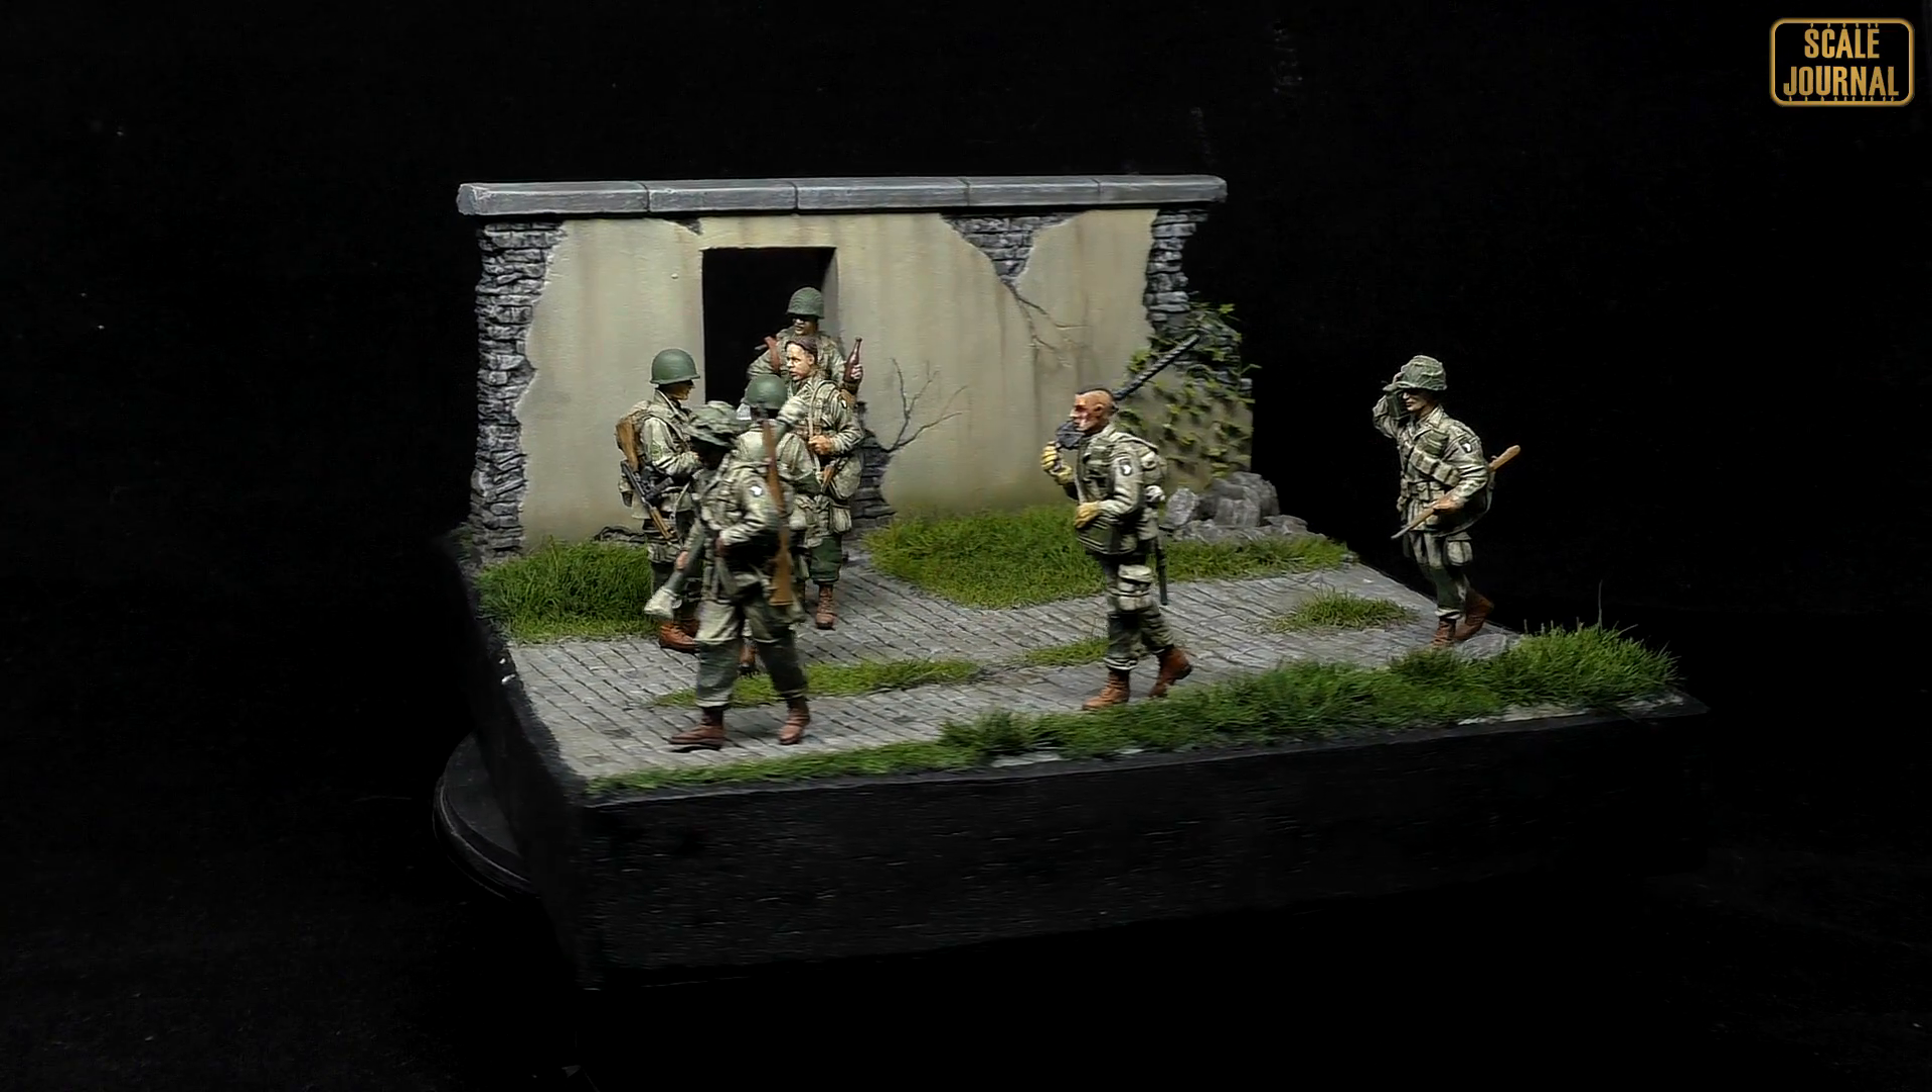Как видите установлены фигурки на своих местах.